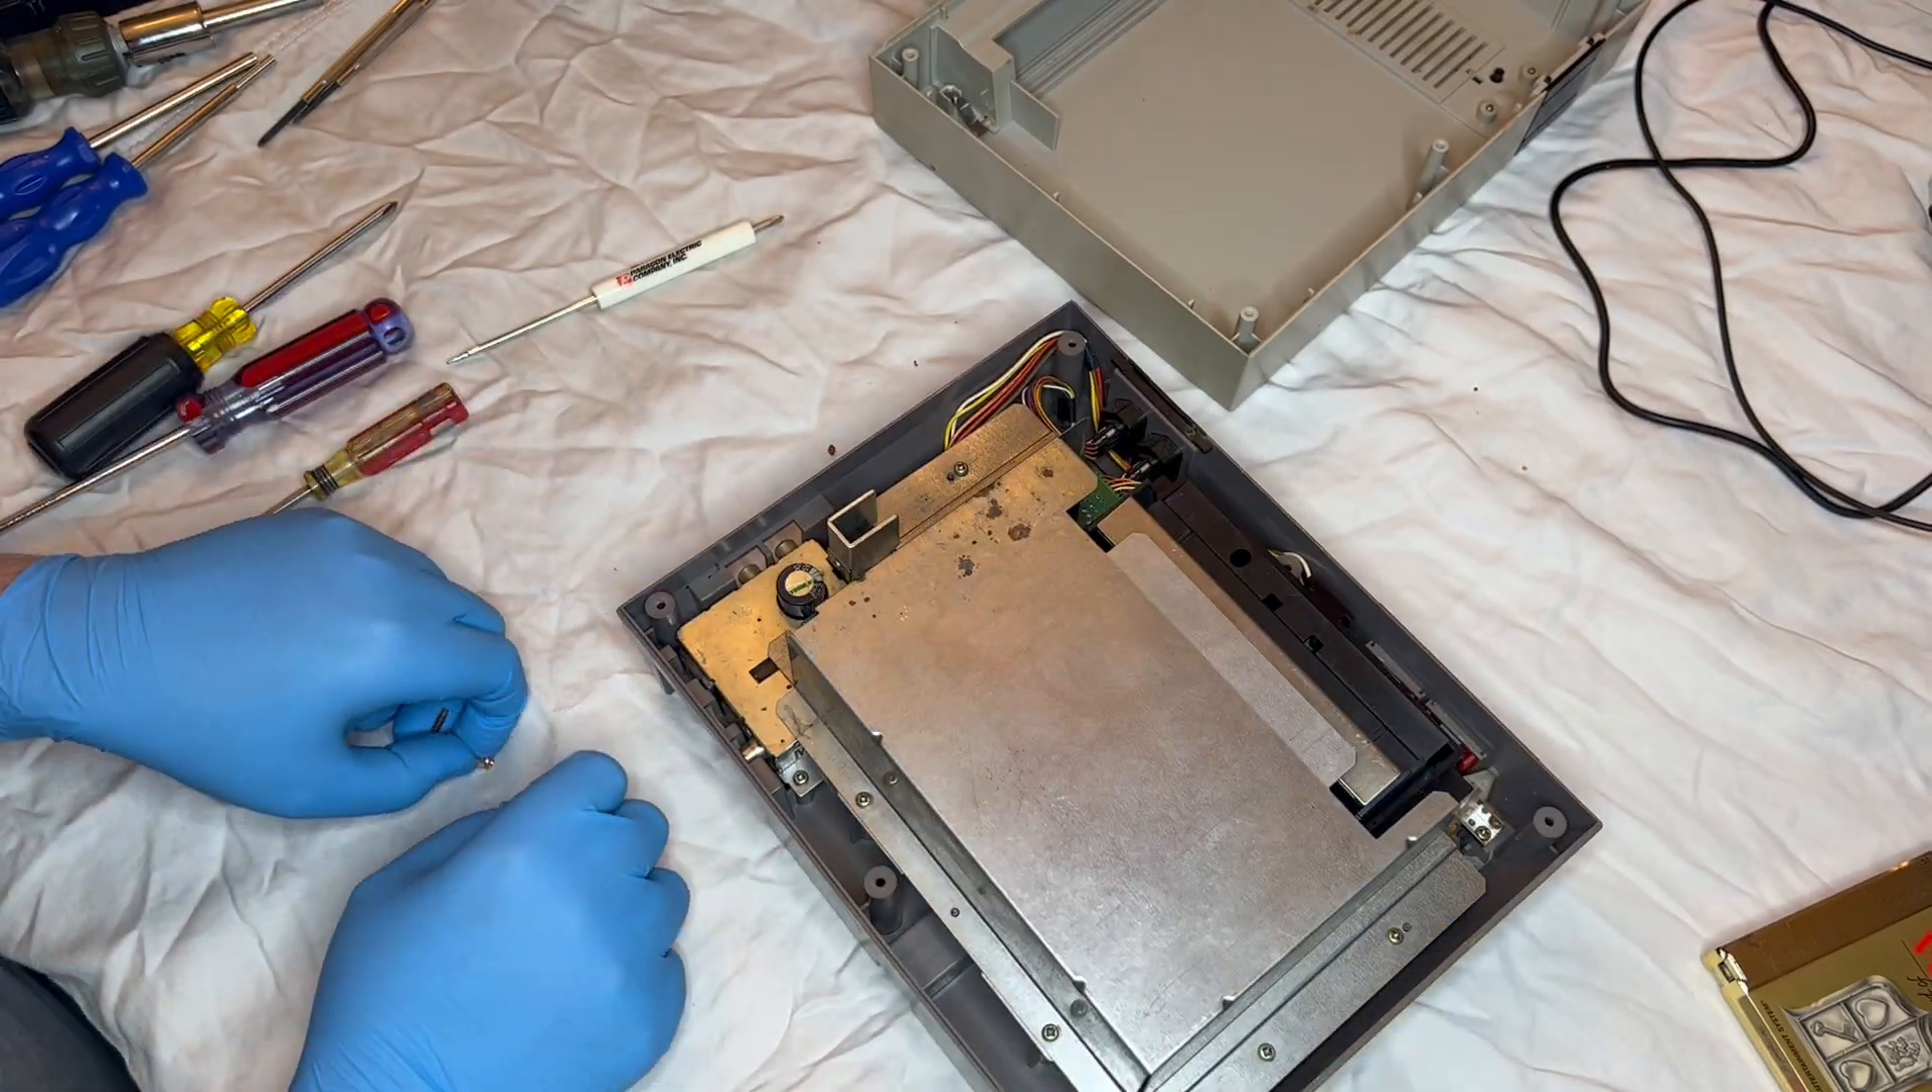So after a little trouble with the screws, eventually I get them all and I'm able to open up the console and I flip it over.